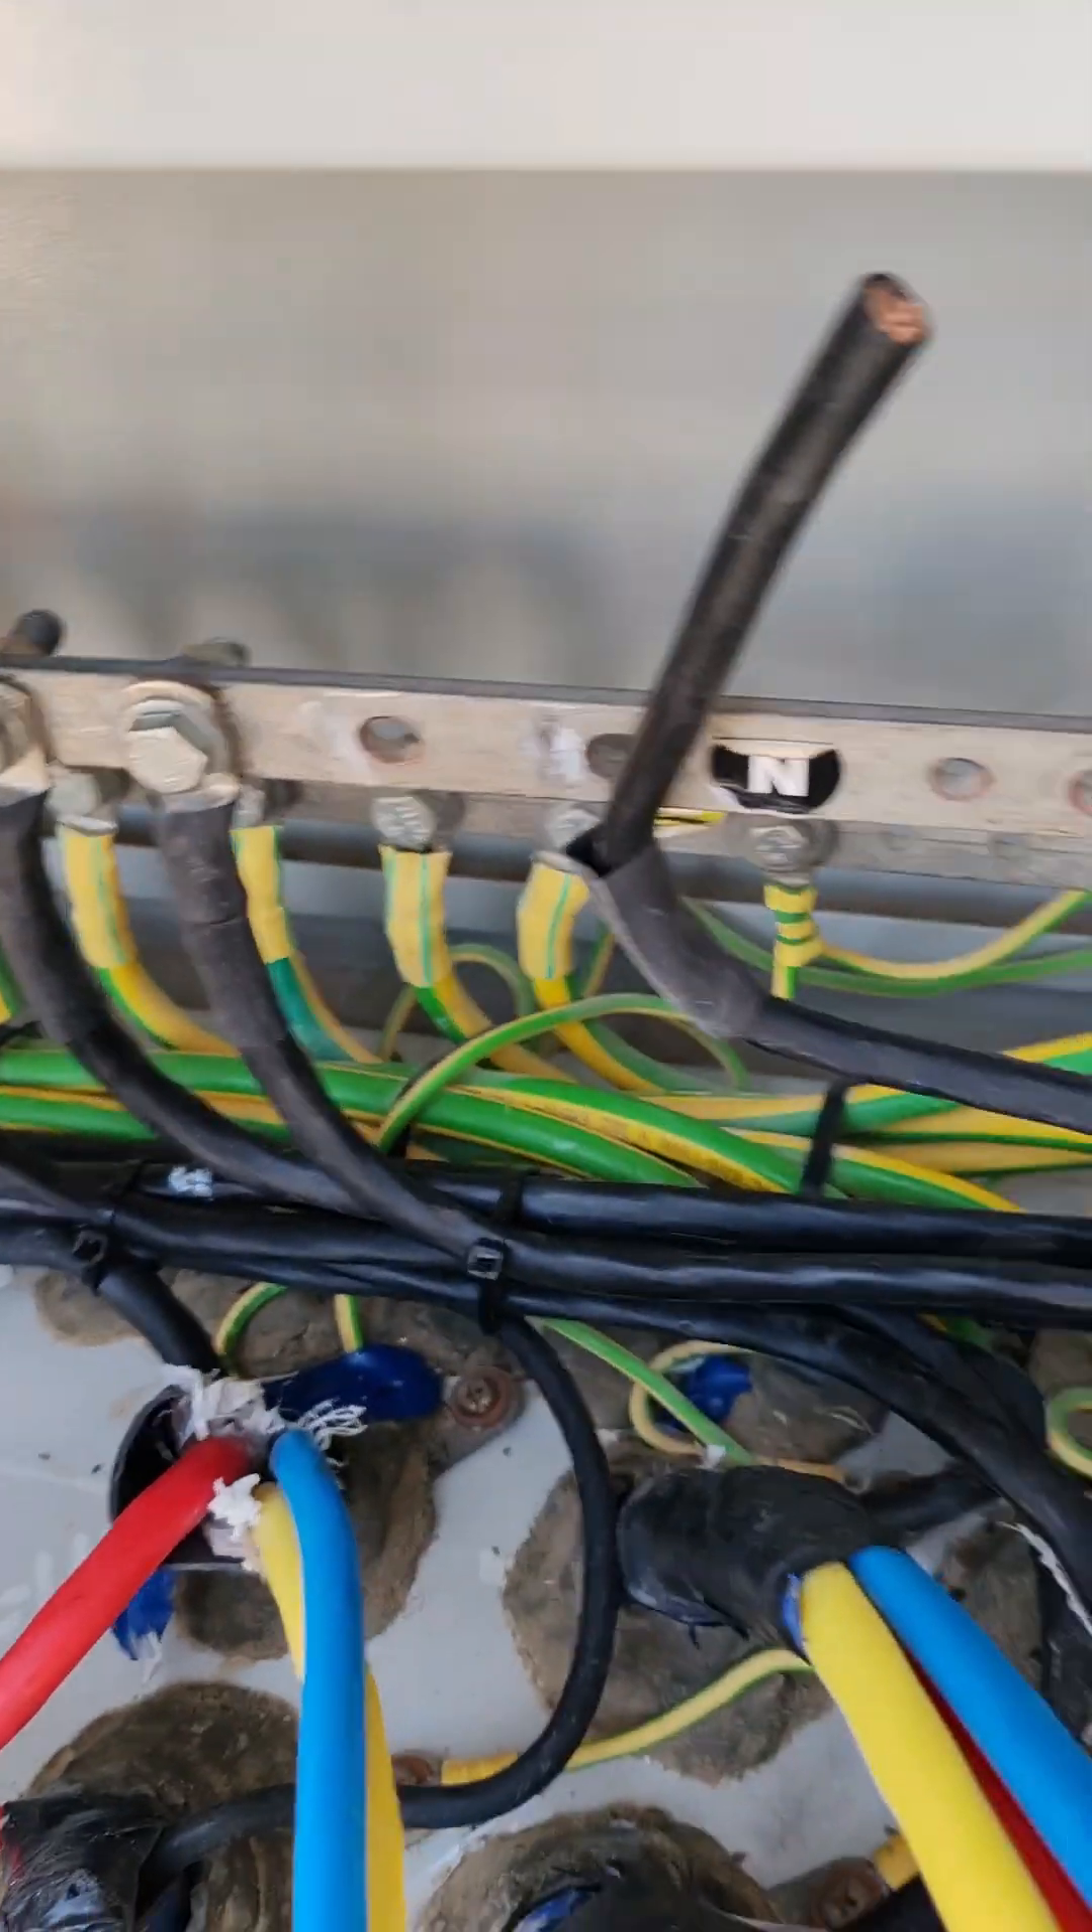Mayroon lang akong isang hindi pa natatapos at hindi pa nalalagyan ng lags dahil nagkulang po yung aking lags.